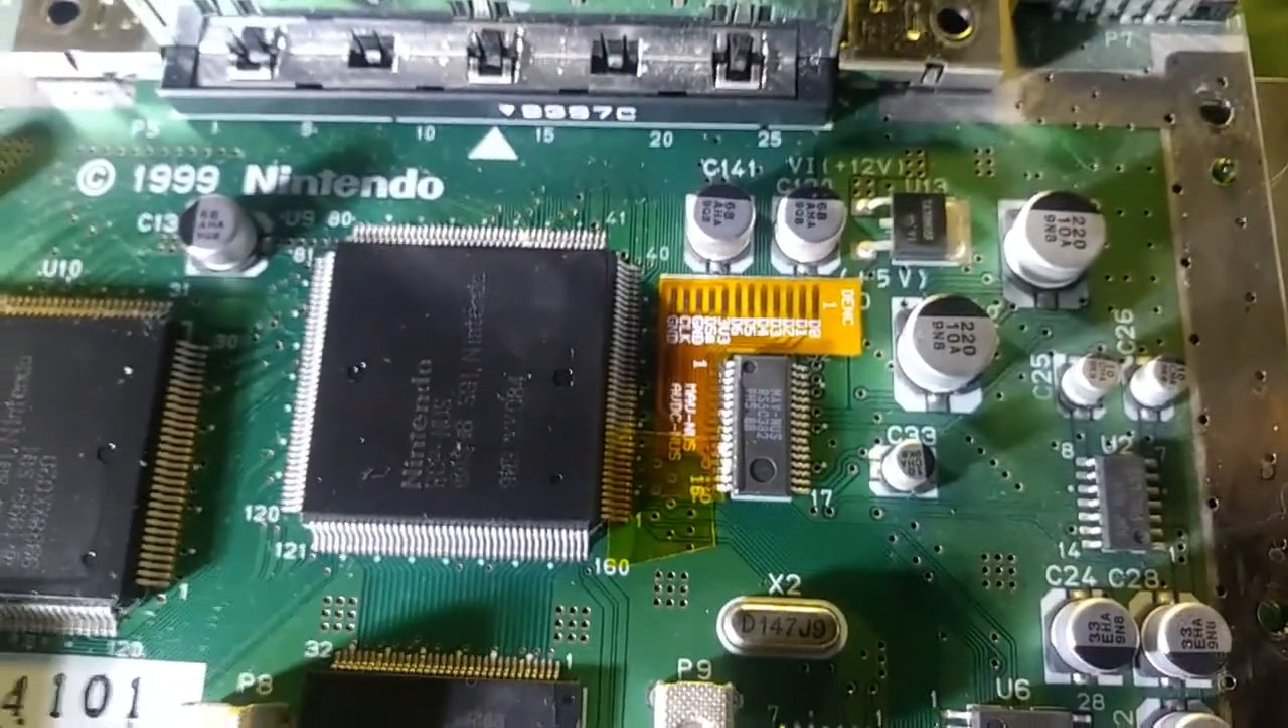I've got, uh, my little adapter, pin adapter soldered on there.